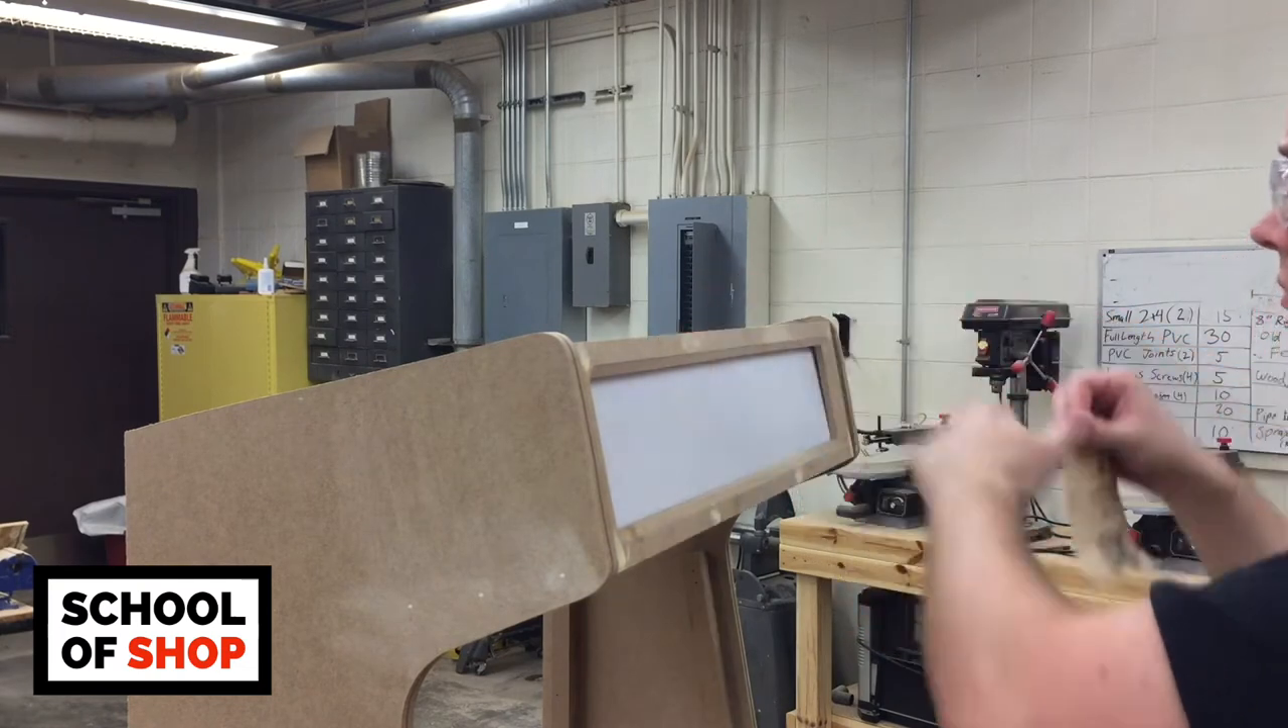You can see in this shot that I put some white plexiglass into the marquee, but that was just so I could see what it was going to look like and it looked really good.